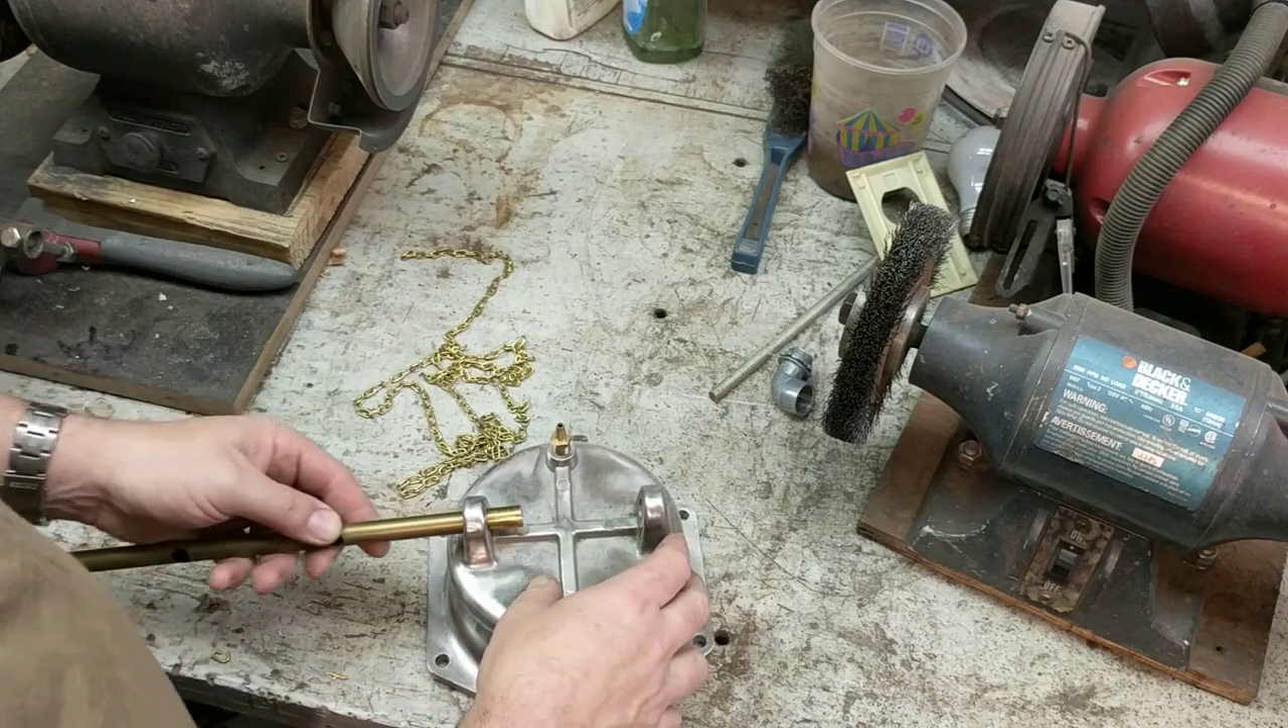It happens that this pipe this brass tubing fits these lugs so that seems like kind of a slam dunk.